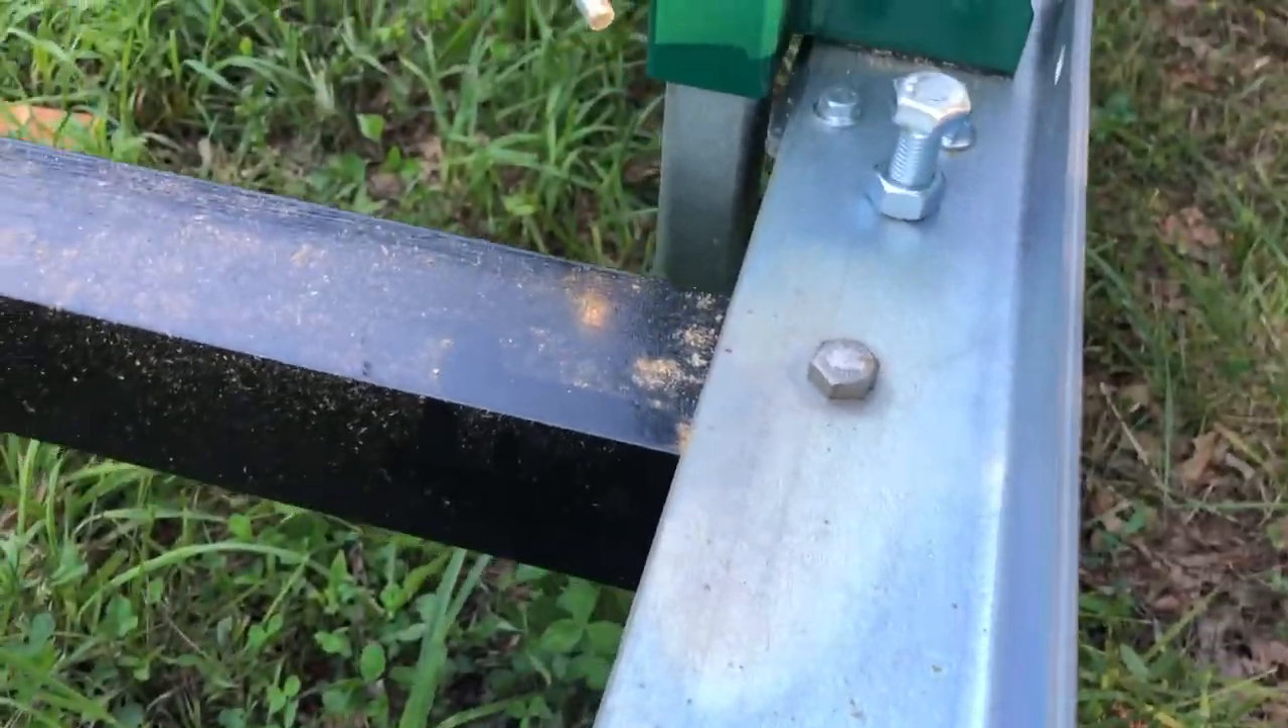But then where I have my cross sections here is where I bolted the frame.